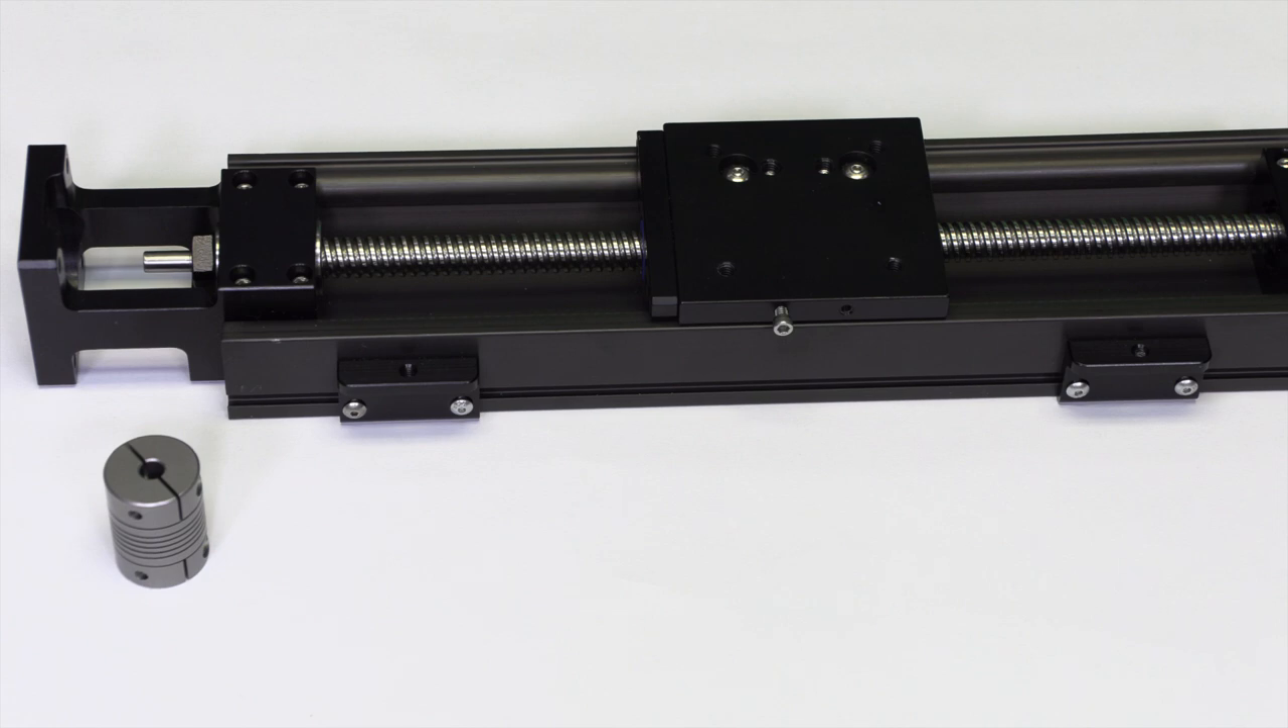The motor had already been removed from our slide, so we are only removing the coupler.